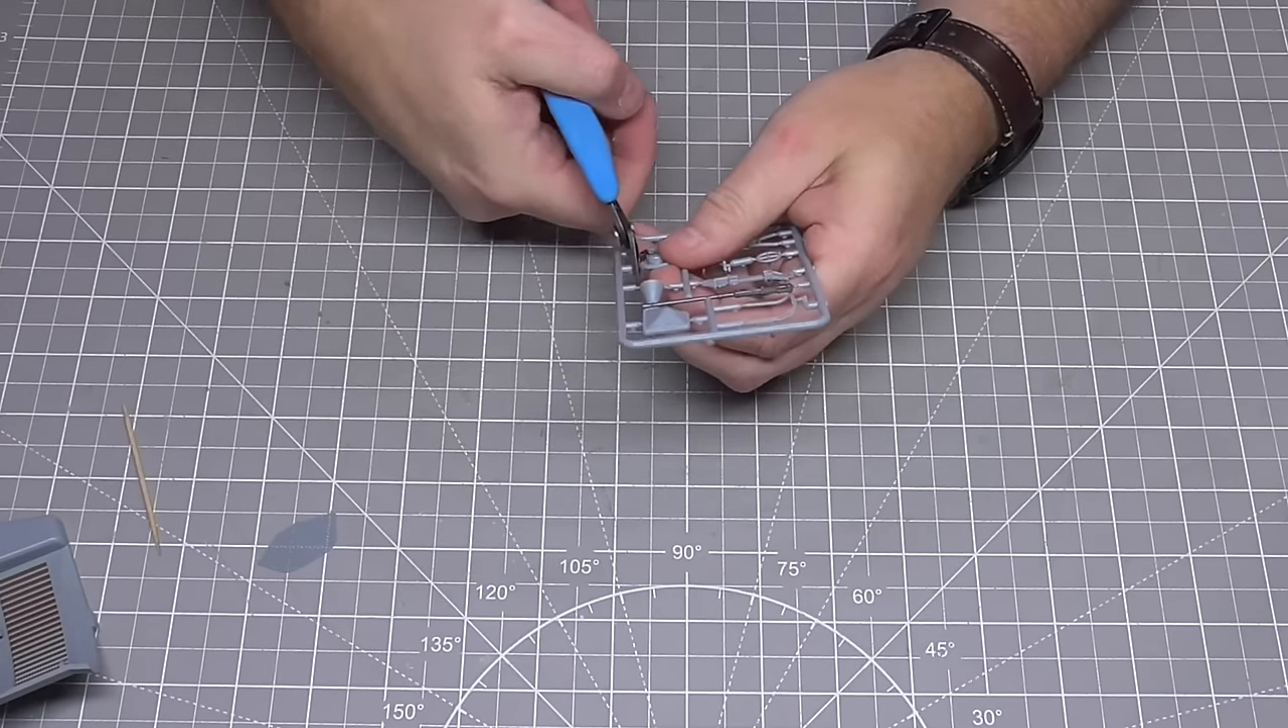We've got one more sprue of stuff to cut off now.